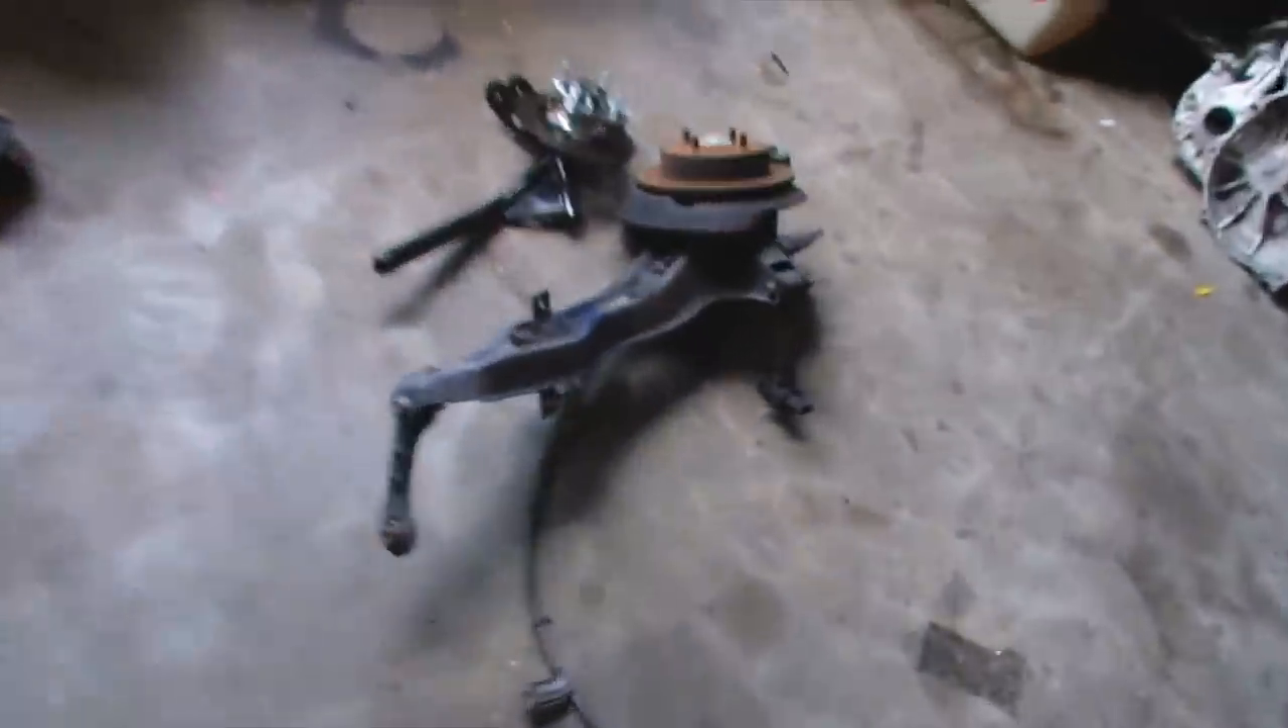And then over here i've already removed the oem trailing arm and i have it here on the ground with the fcs rear trailing arm.